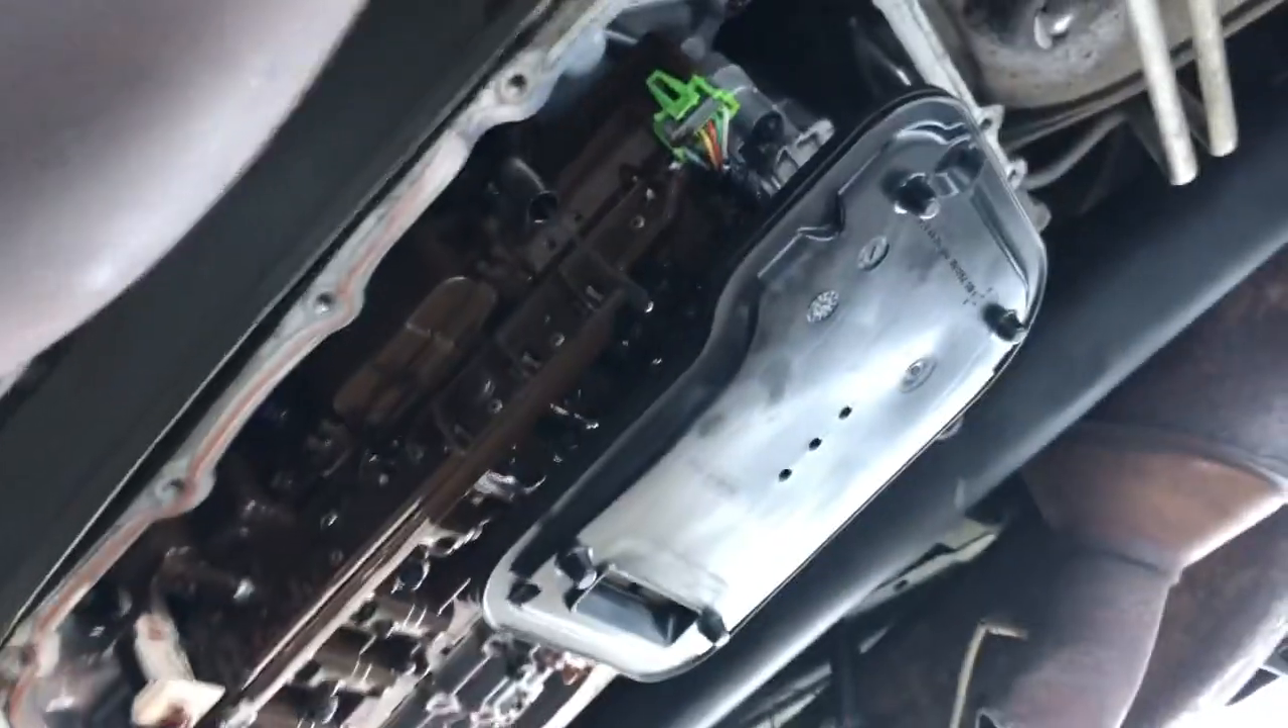New transmission filter installed. You can see that's all brand new and fresh.